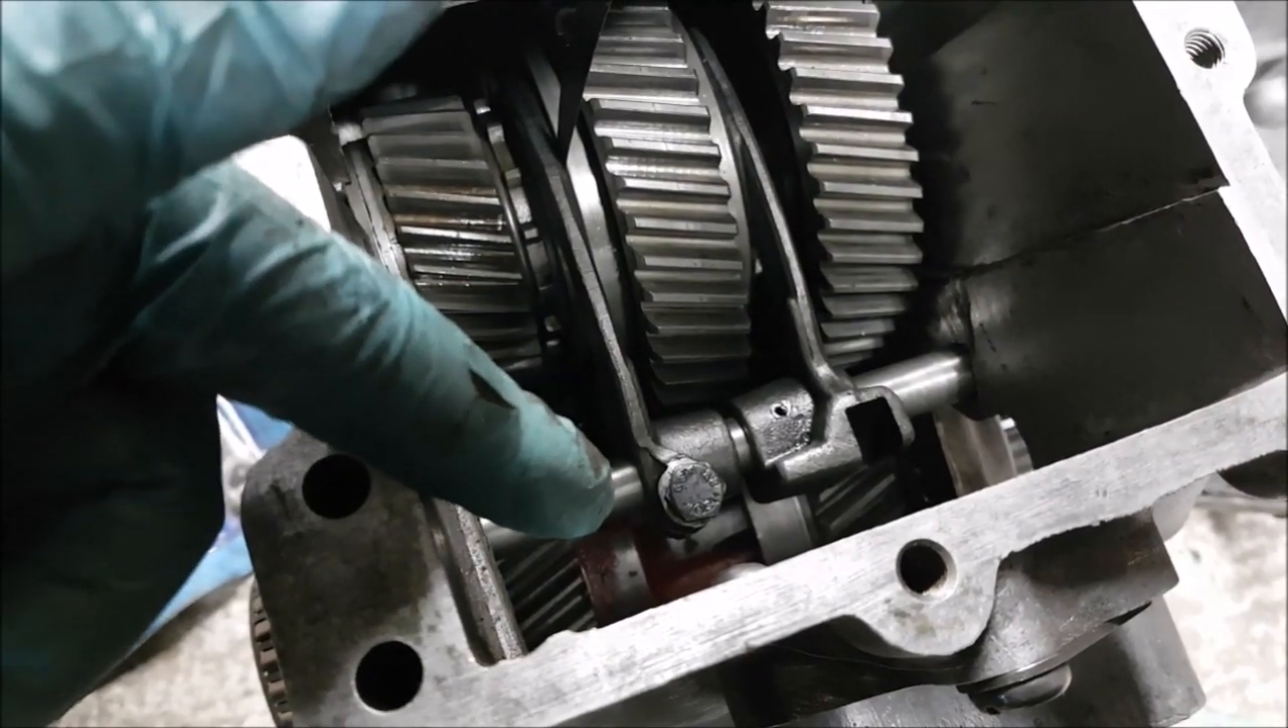I've attached the pinch bolt.